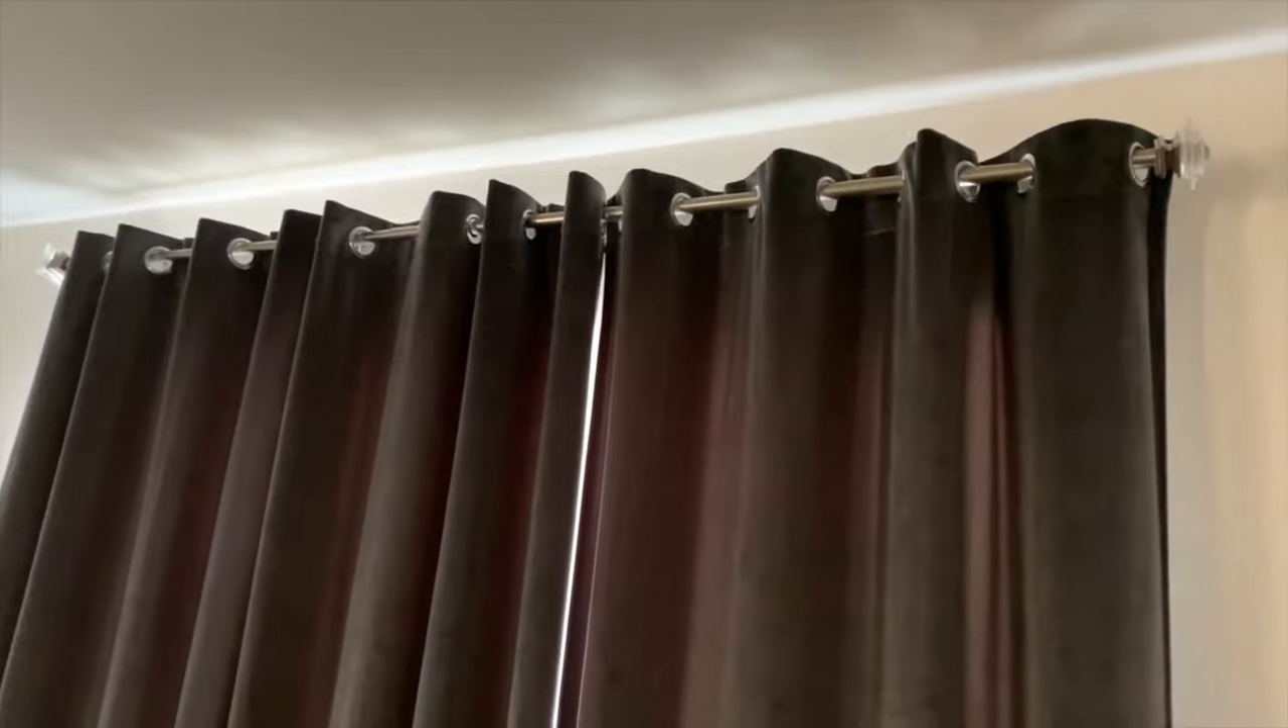Okay guys so the curtains are up the brackets are up the rod is holding up really nicely and these look really good.